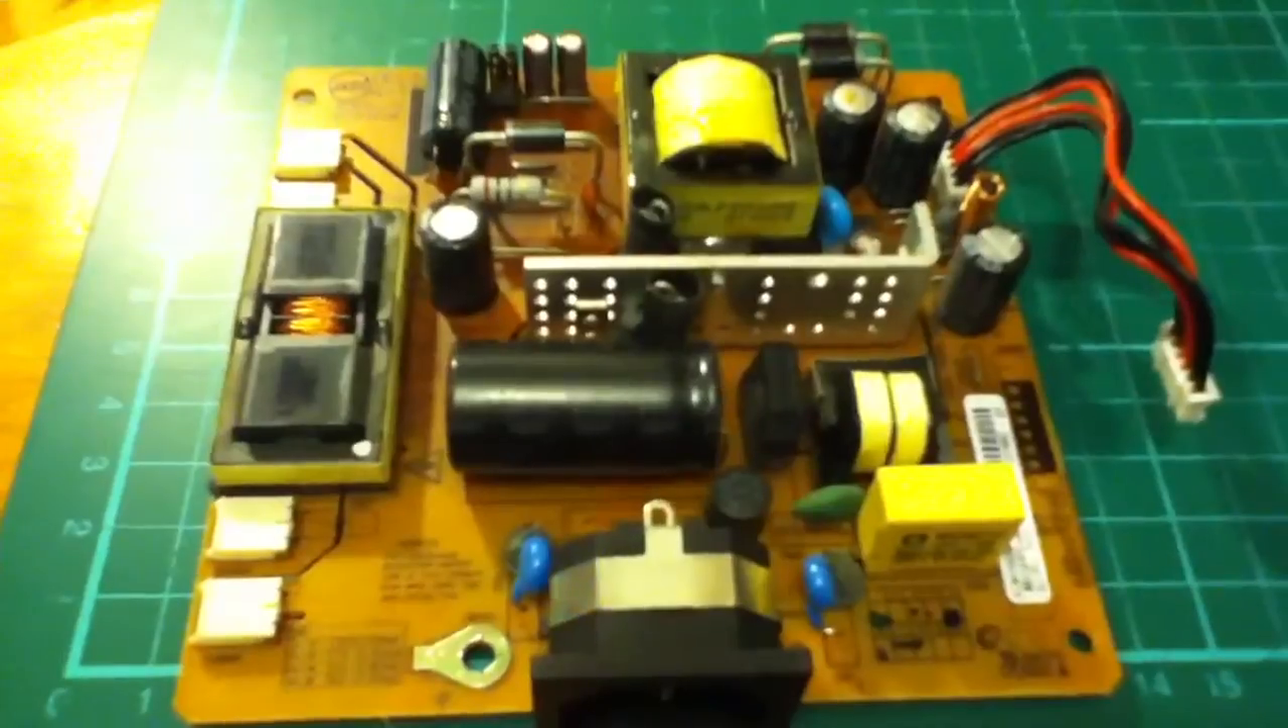So that's the board taken out of the monitor and it's on my bench now and I'm going to start replacing electrolytic capacitors starting with the ones that are obviously damaged.